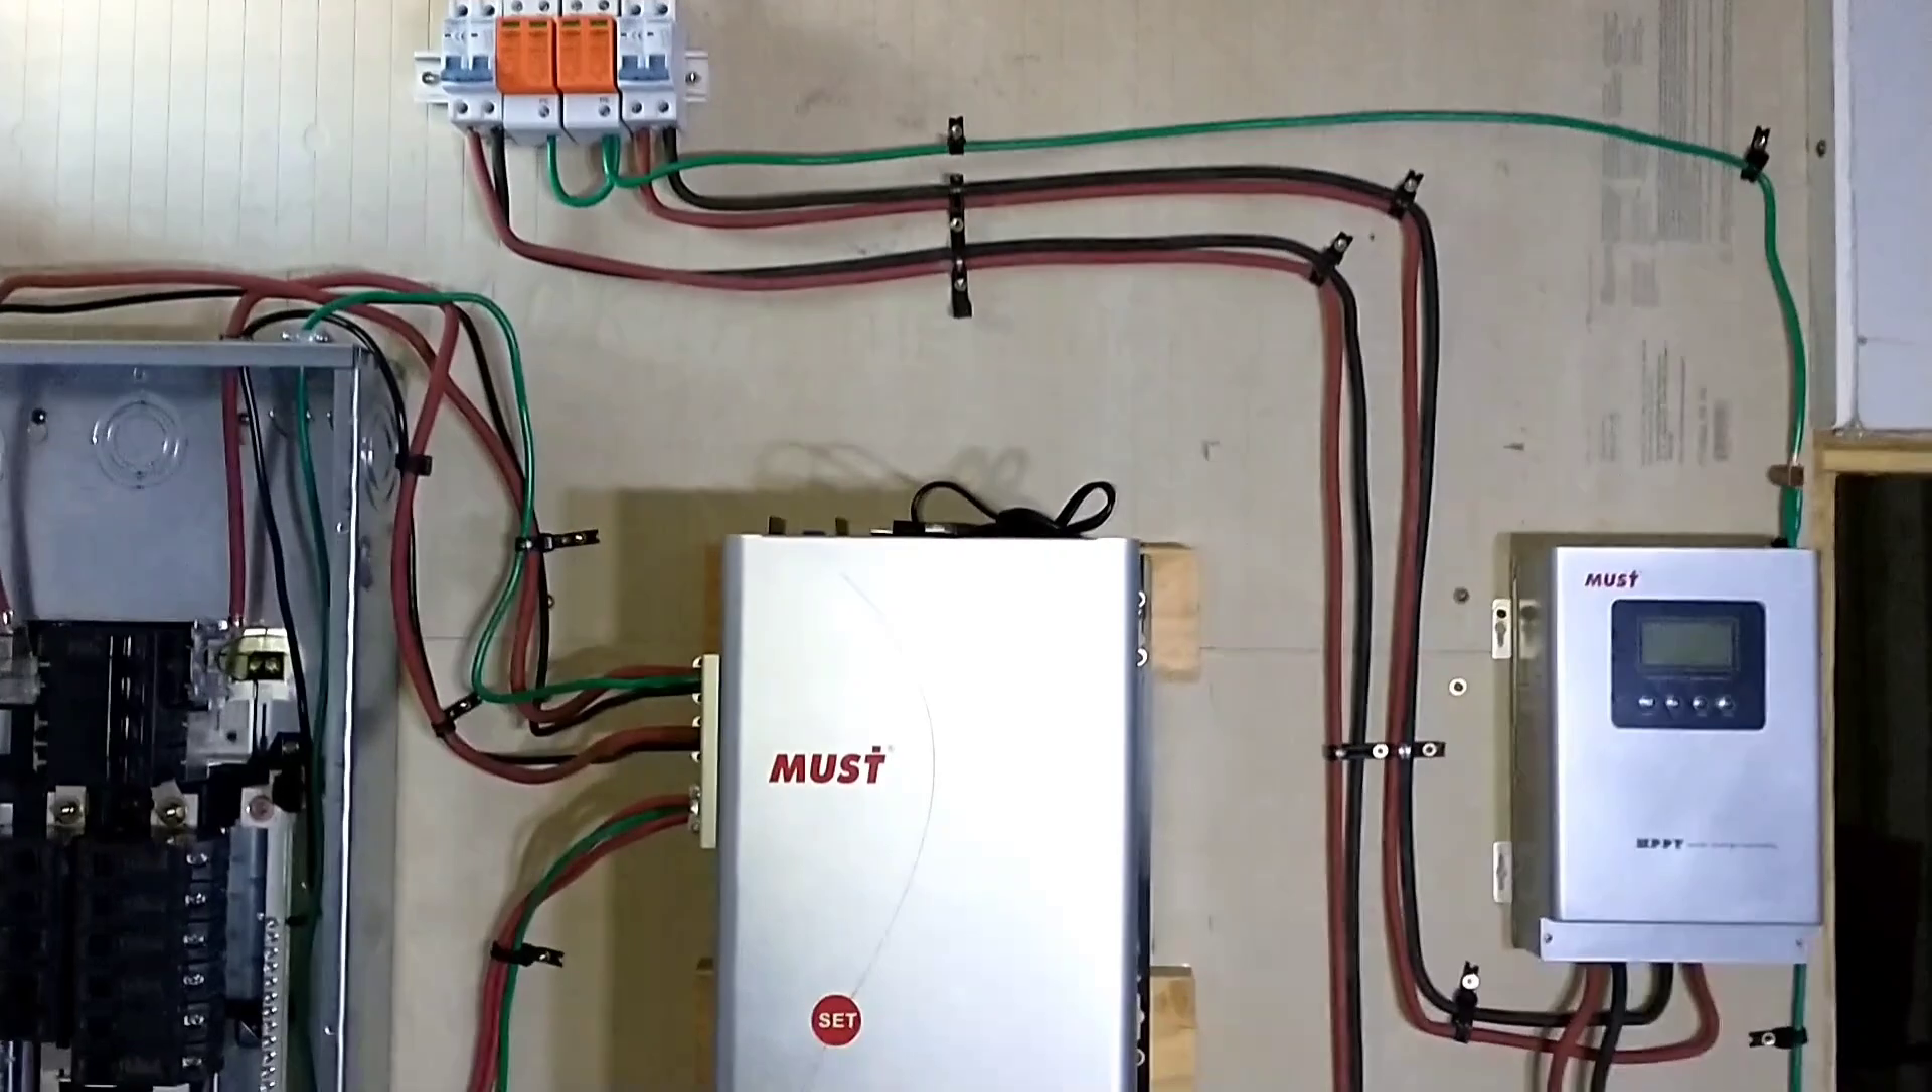Last night I took some time and clipped all the wires into place kind of got them organized where you can see where everything runs at a glance.